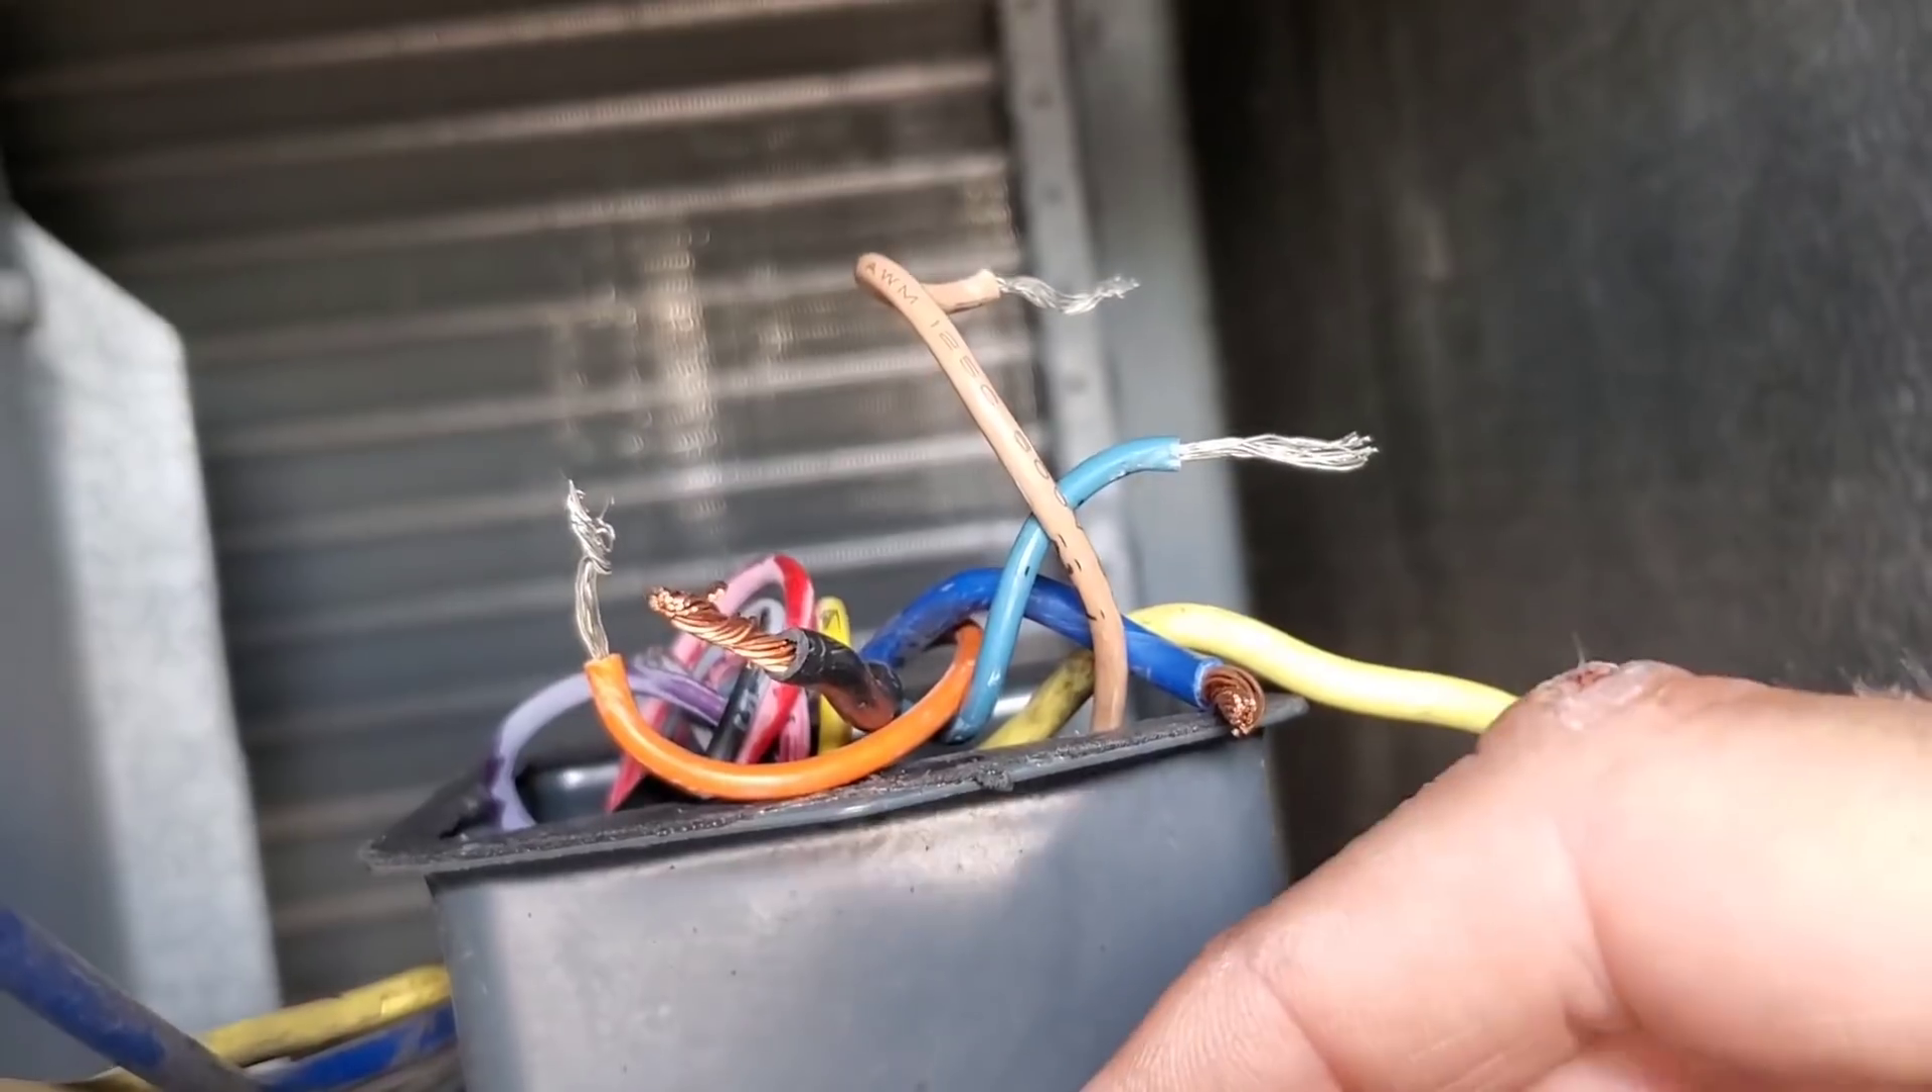So I have the wires pulled okay and I've taken a picture of where they go.